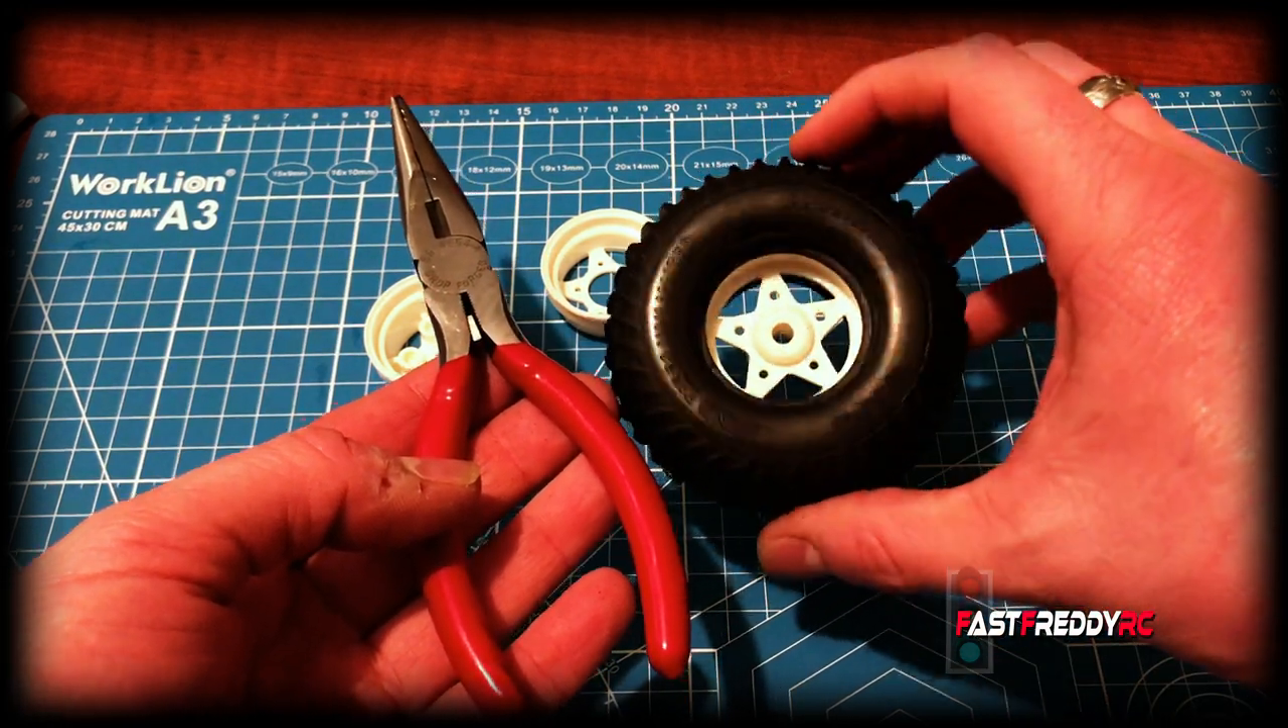And there you have it. The wheel is in the tire.